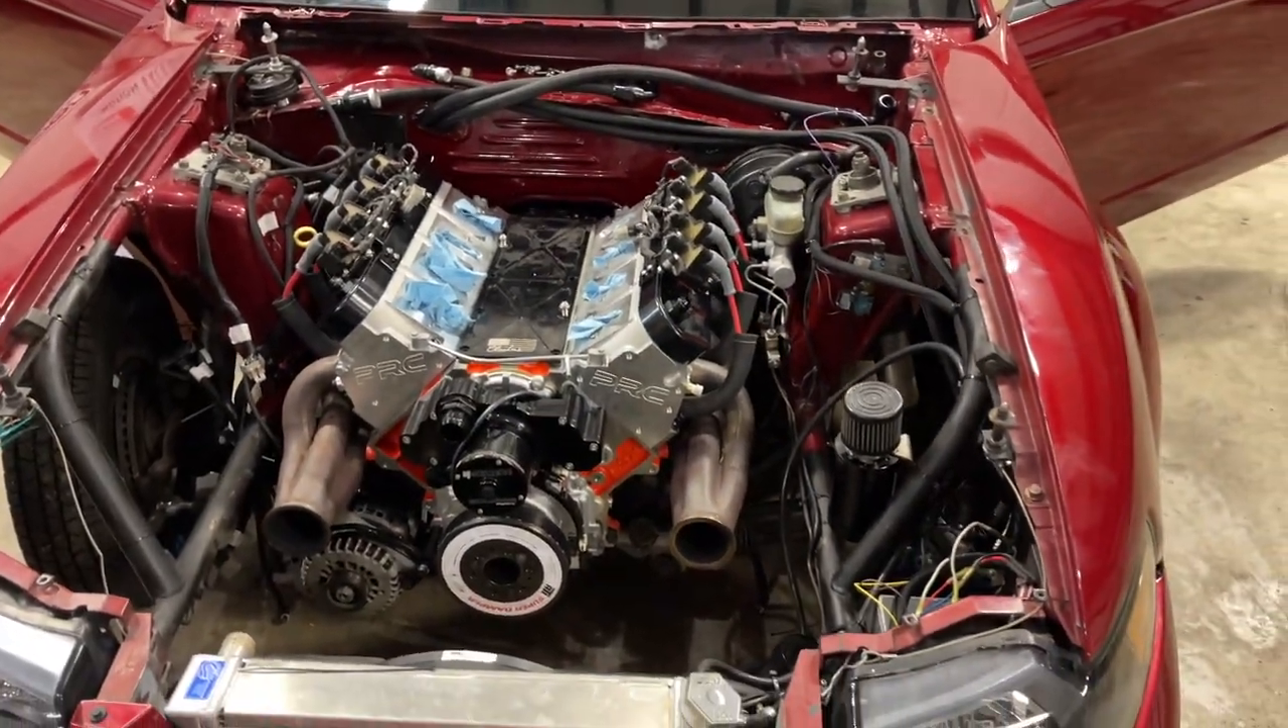Got the motor back in.